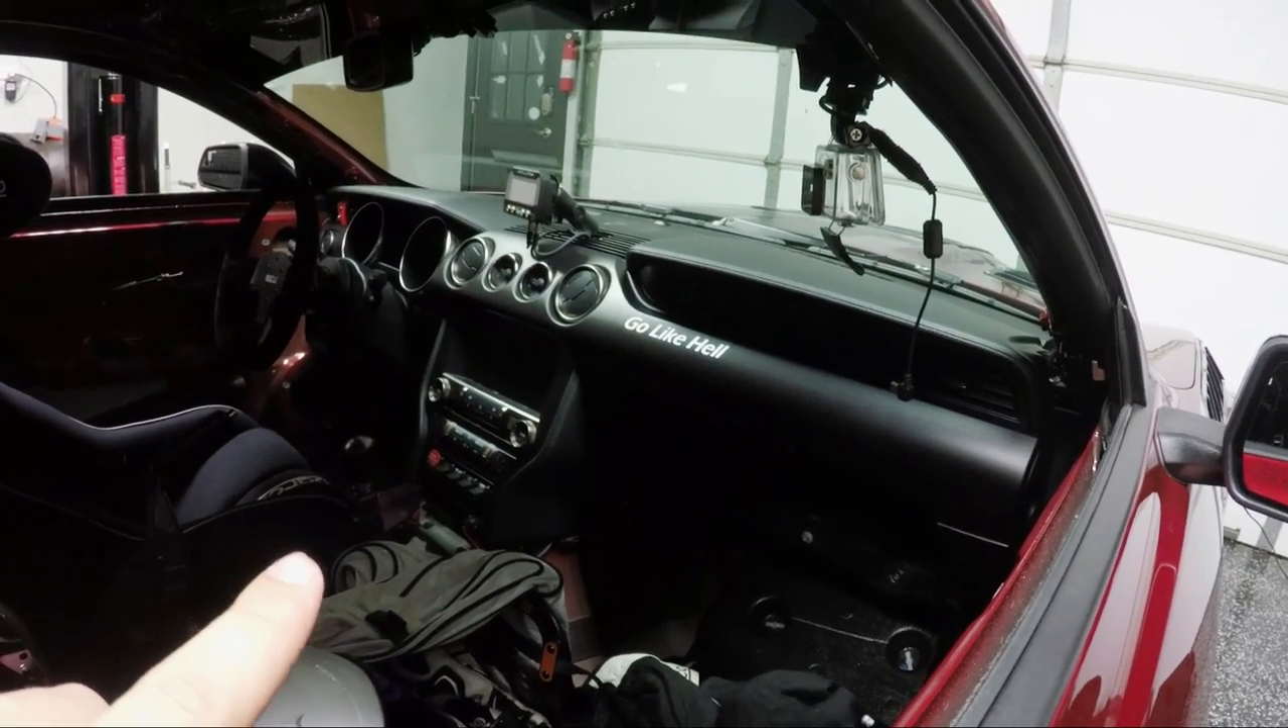I have not removed the dash of this car yet, so there's still some weight to be shed from there.